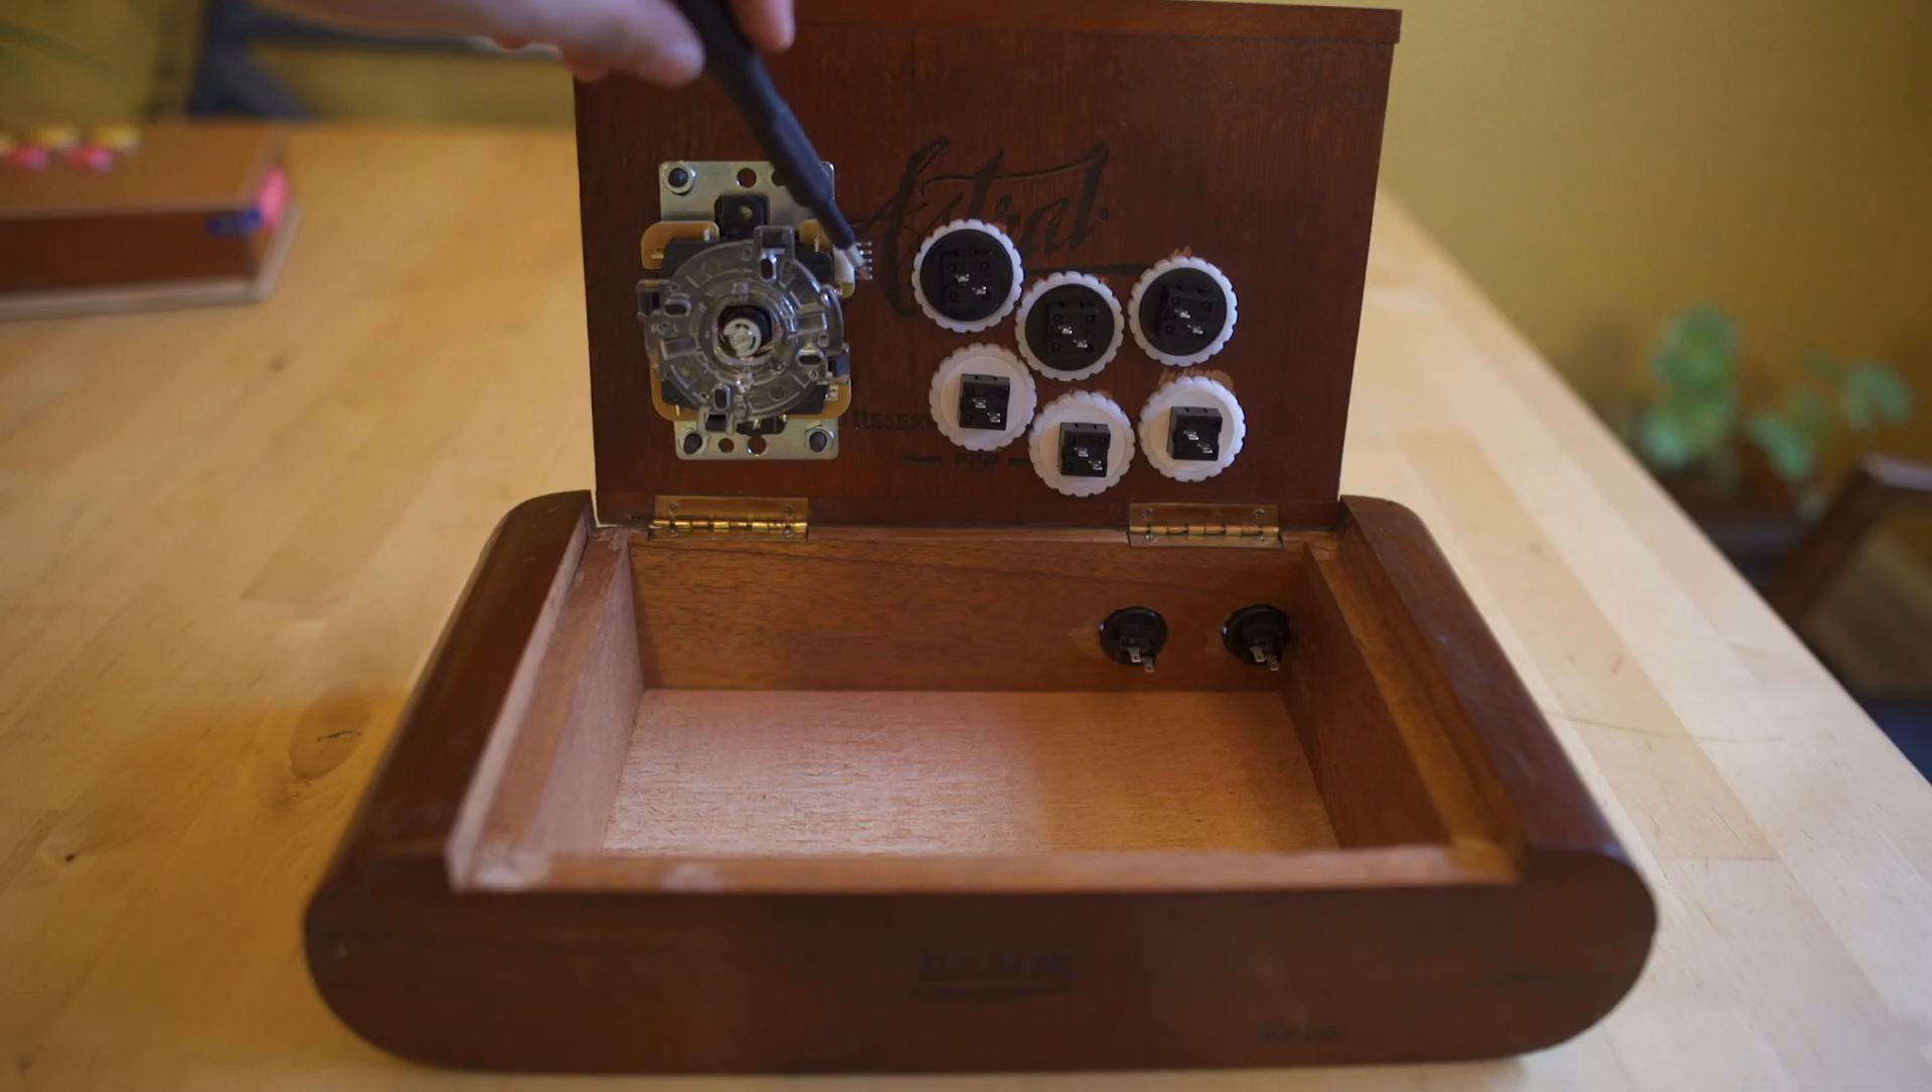You will see that we have a coin and a start button installed in the back so now we have all six action buttons our input buttons for coin and start as well as our stick itself.